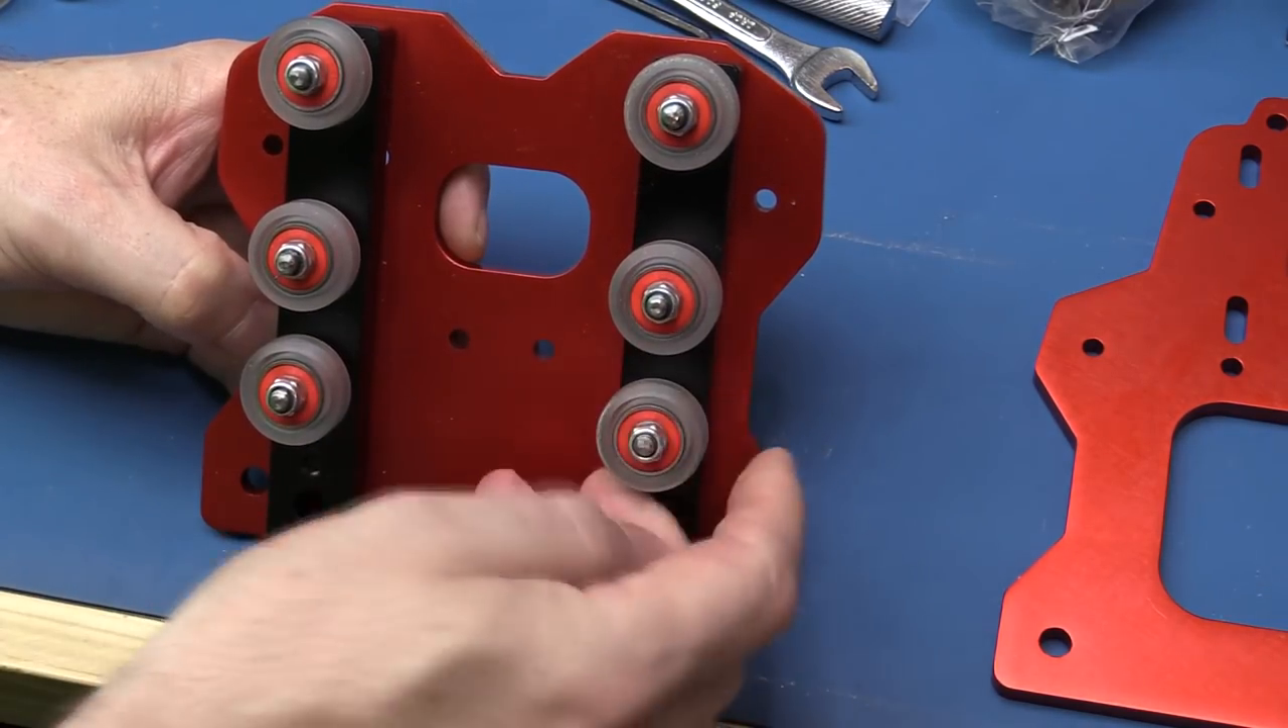I've only mounted three sets of wheels on each side right now because I wanted to show you mounting the last one and any particular things you need to pay attention to while we're doing this.